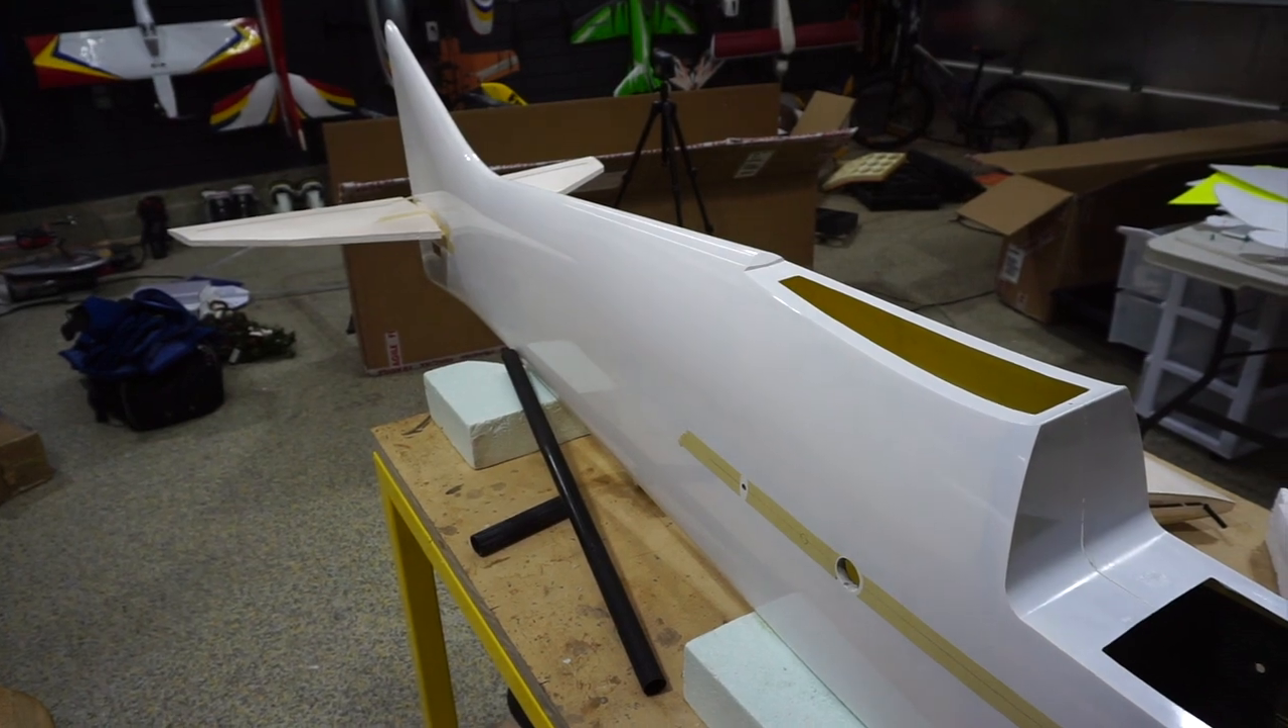I have done the stab as well you can see it installed back there.